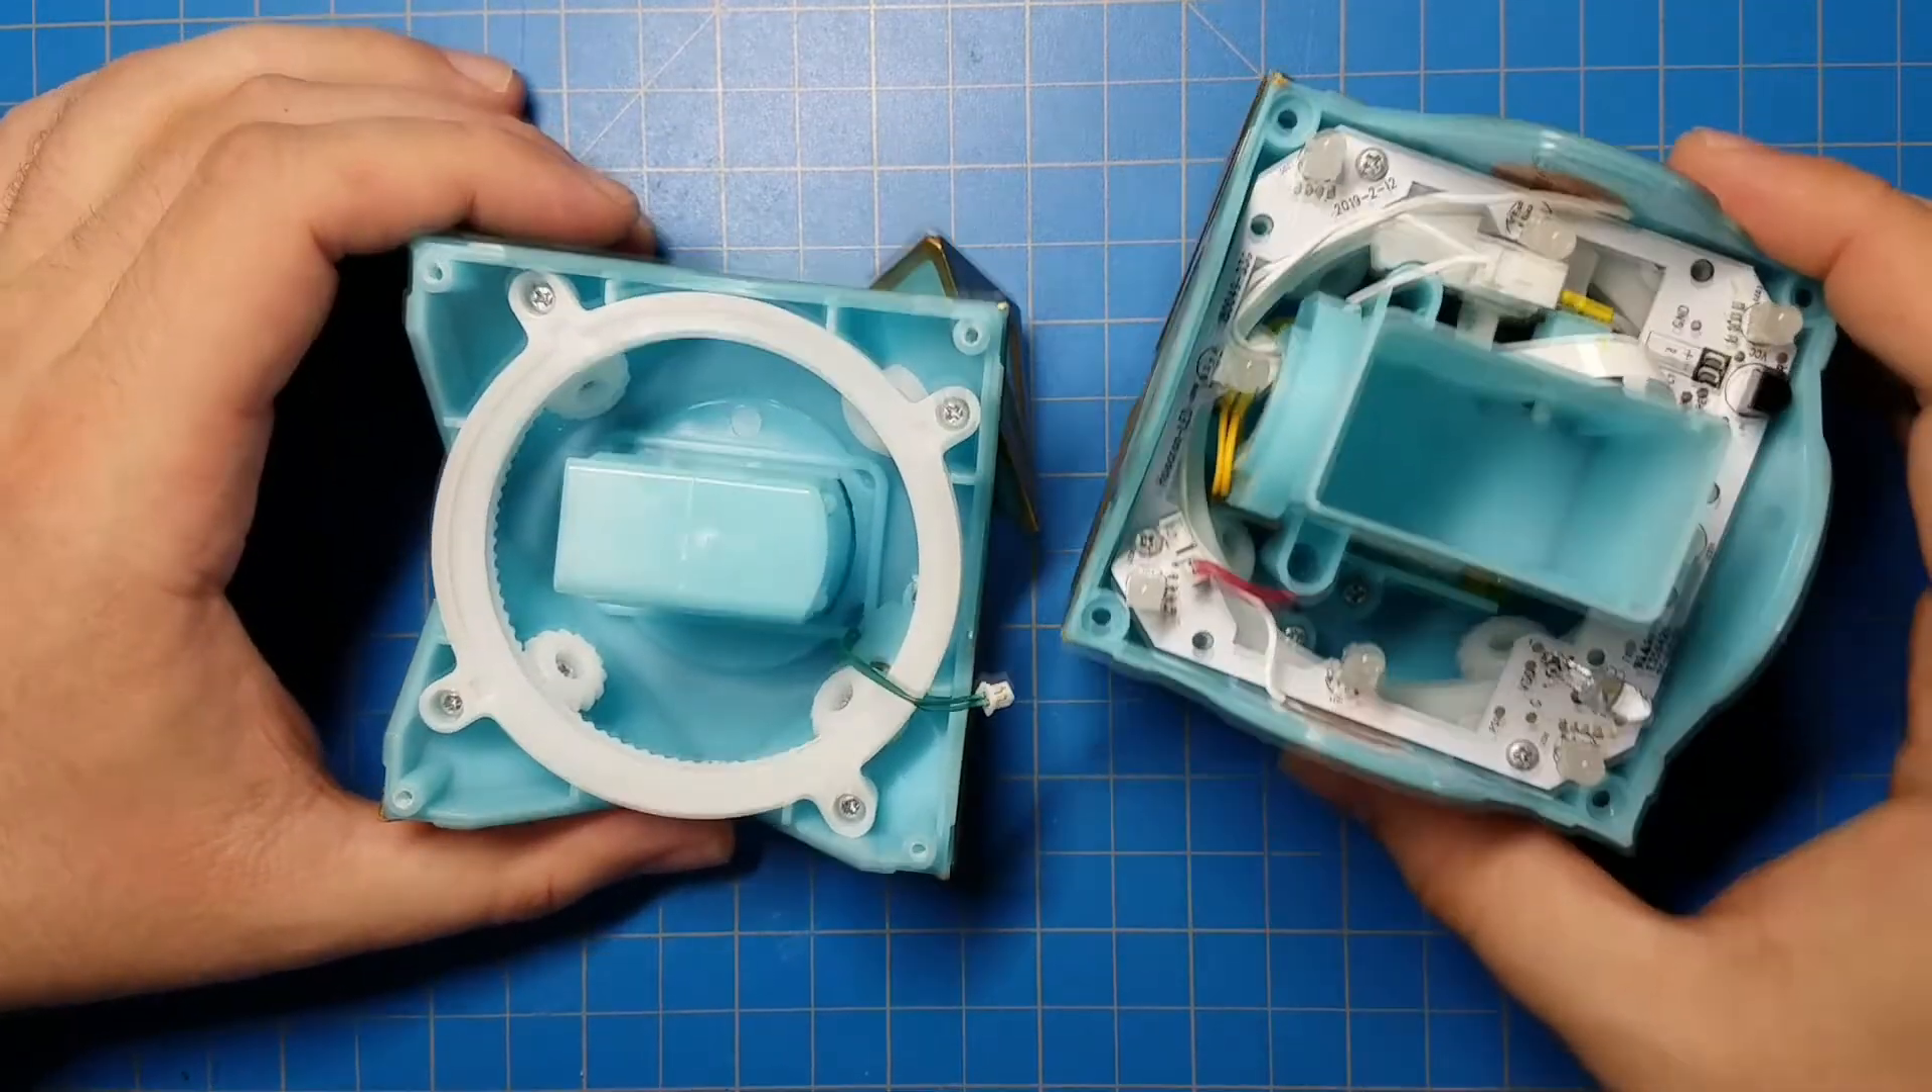The two halves are now separated.